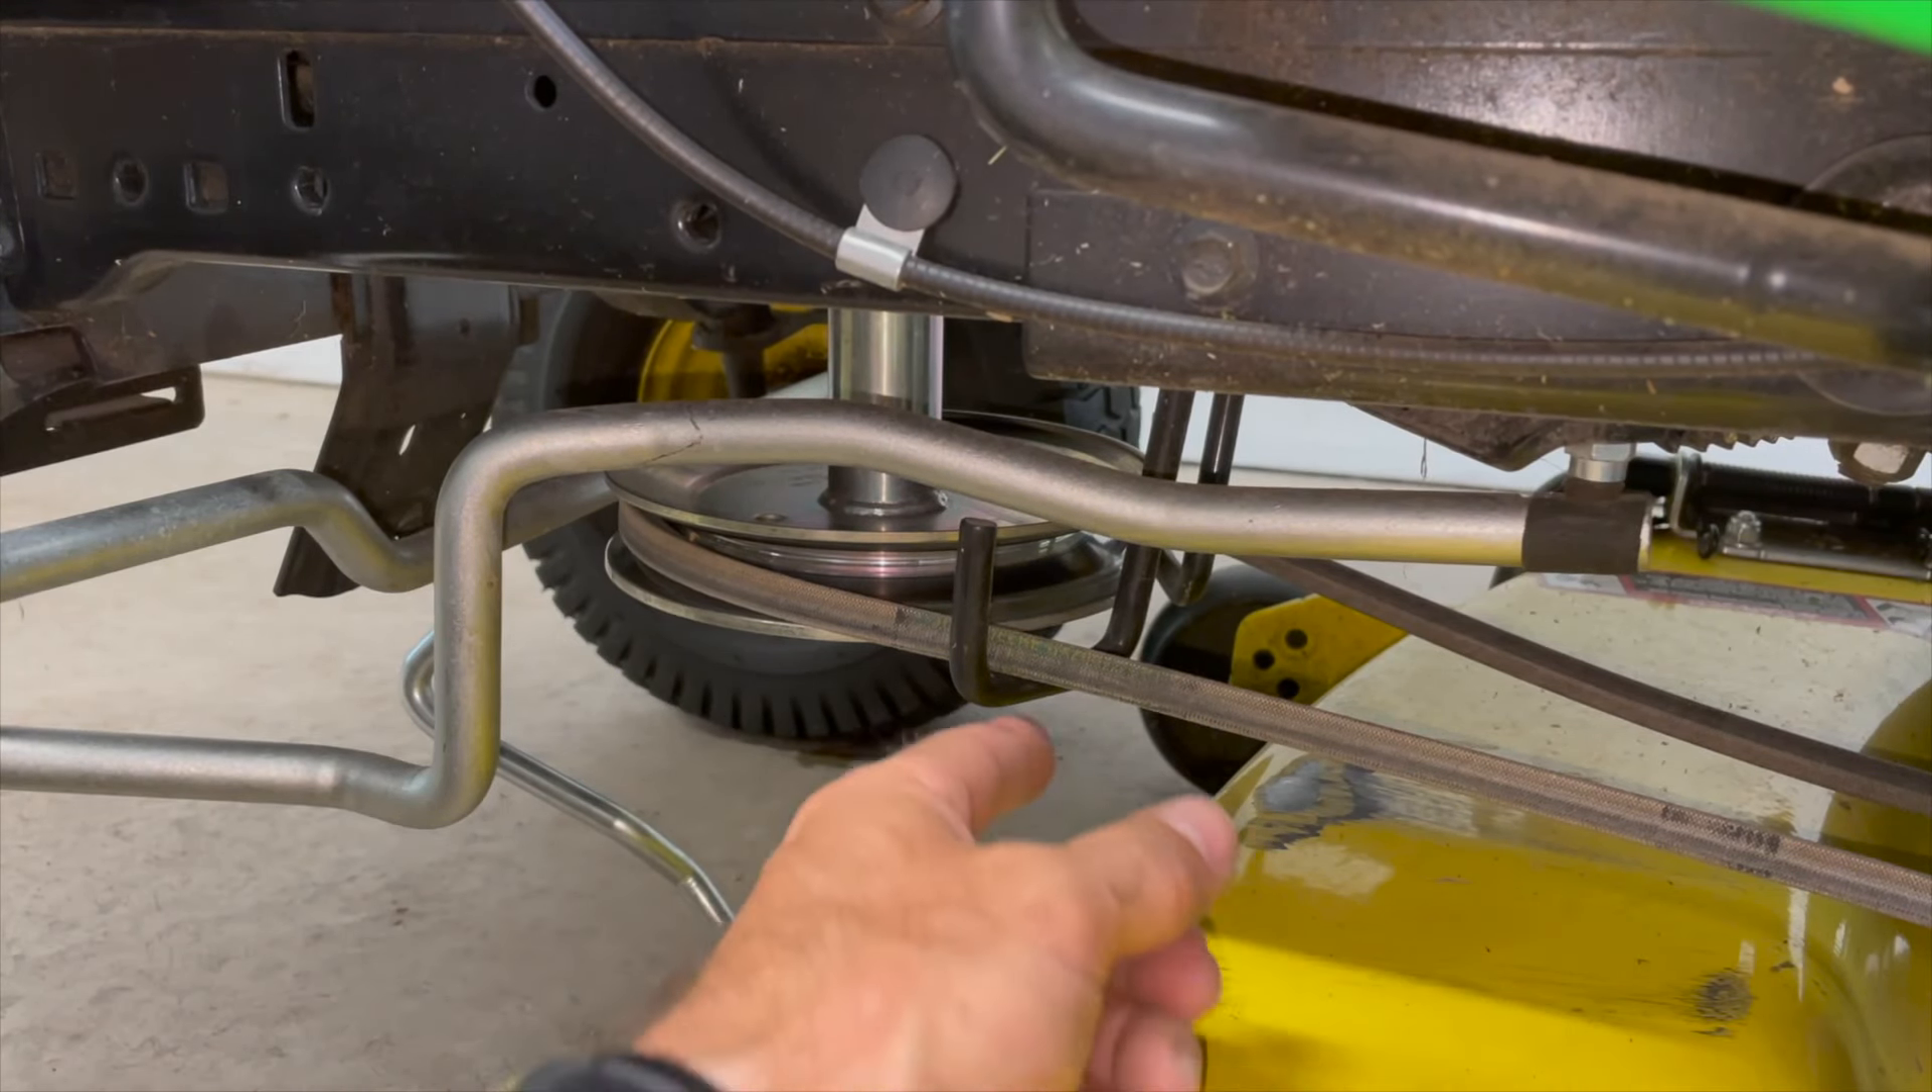All right now we're almost ready to pull our deck out we still have to take off our belt.